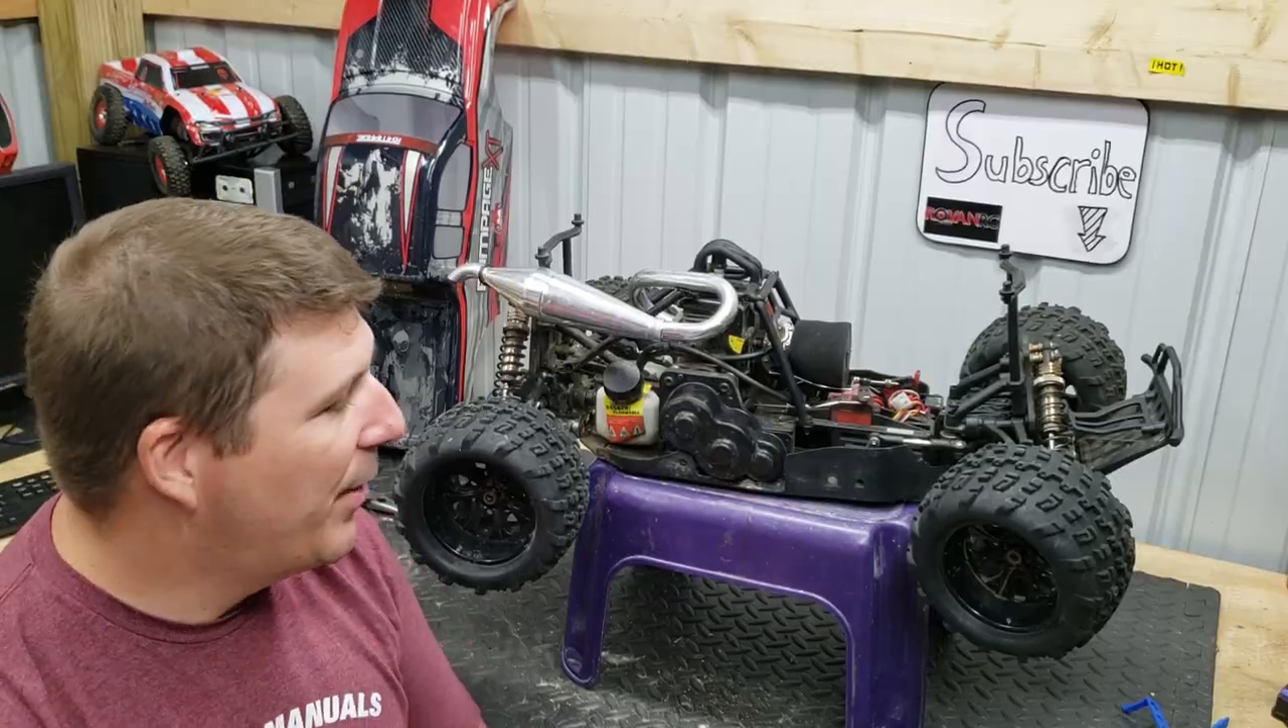All right we got the wheels on.